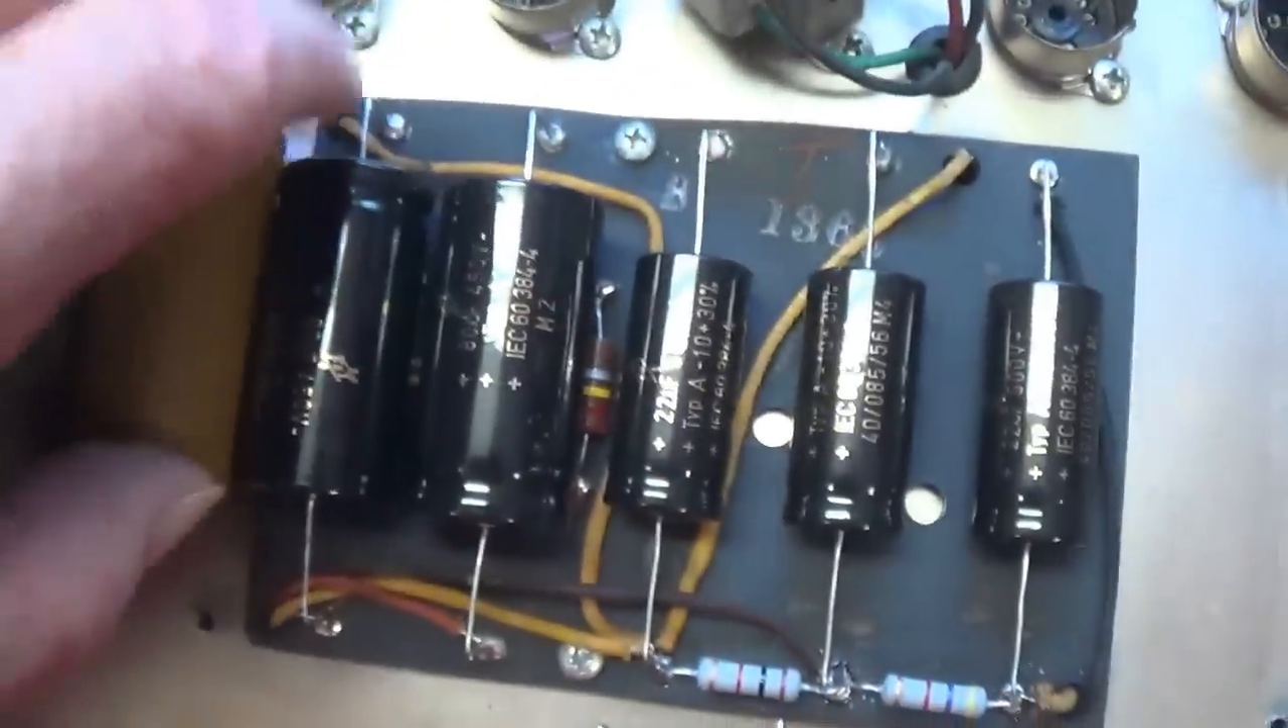Well, the old caps are out, and the new caps are in.